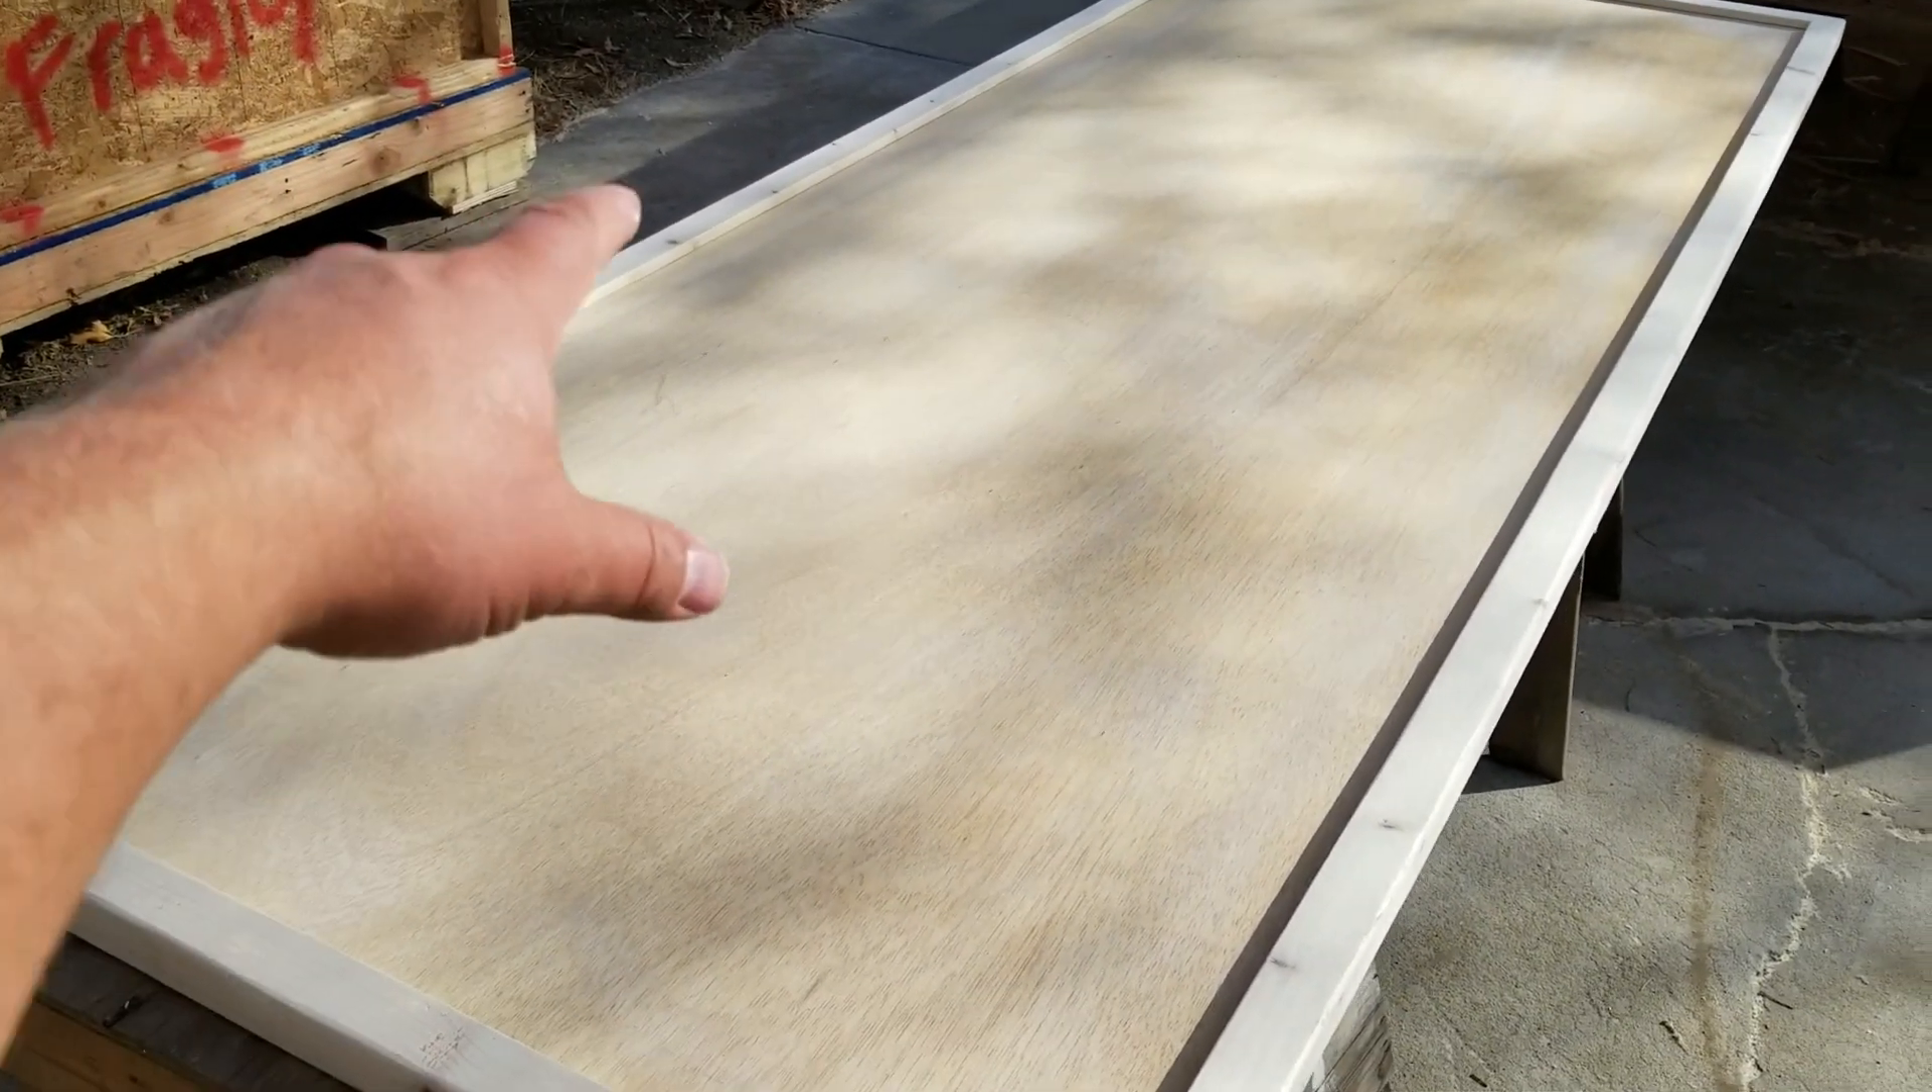Here is the finished three by eight sign it's got the frame around it all glued and shot together.